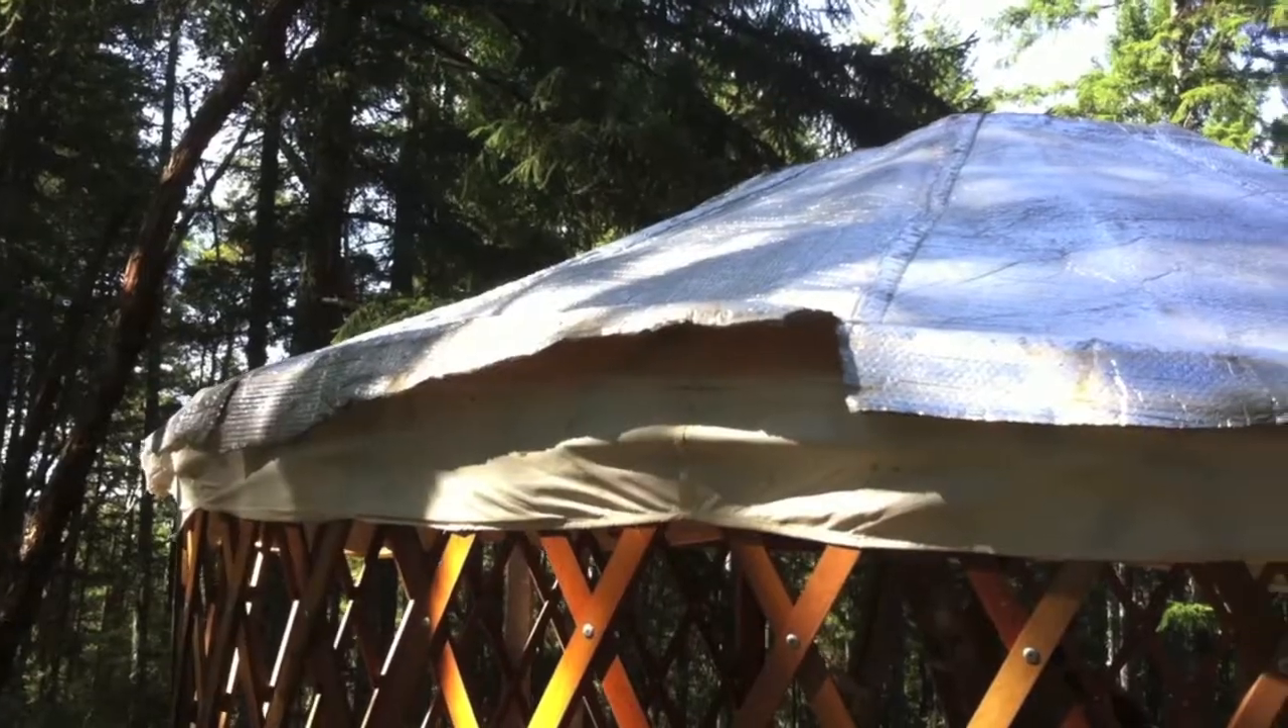There's the inner layer of roof and the insulation layer going on.